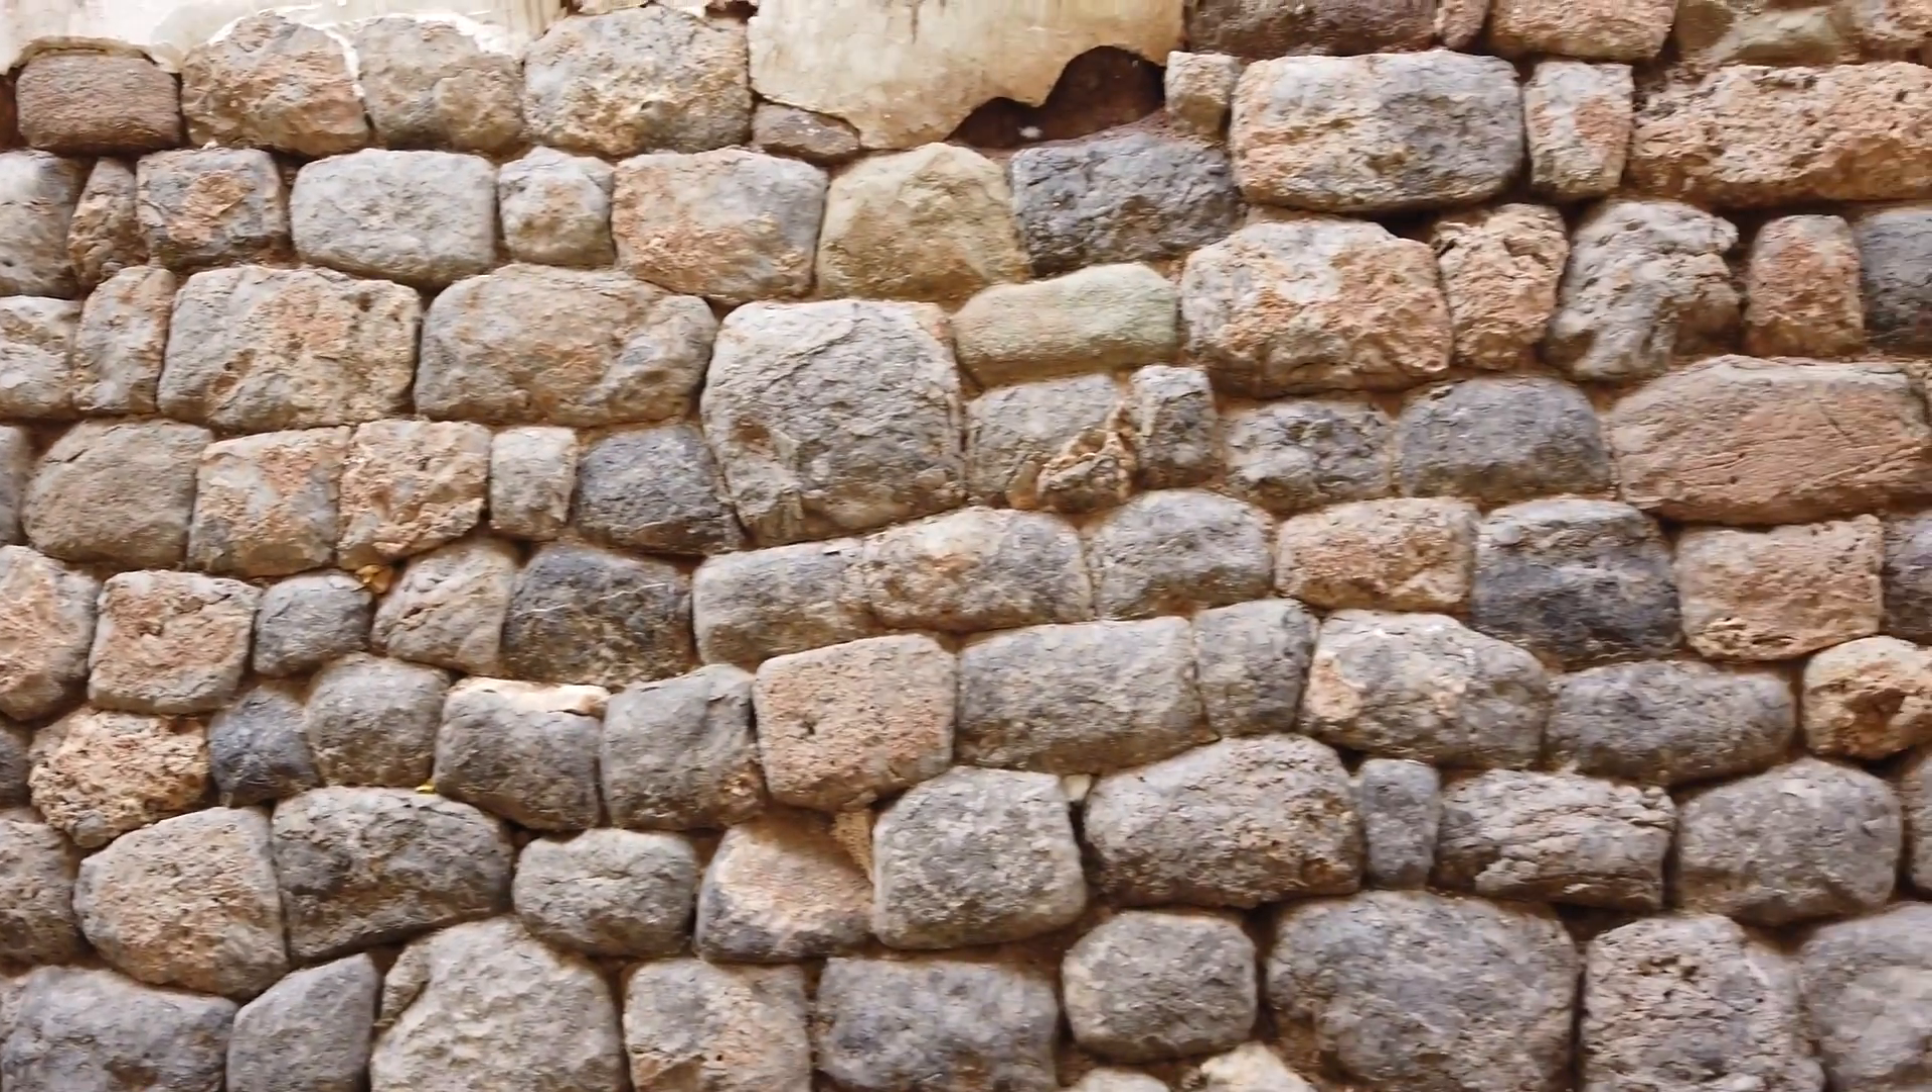And now this, in contrast, is Inca work. As you can see, it's not very tight fitting.